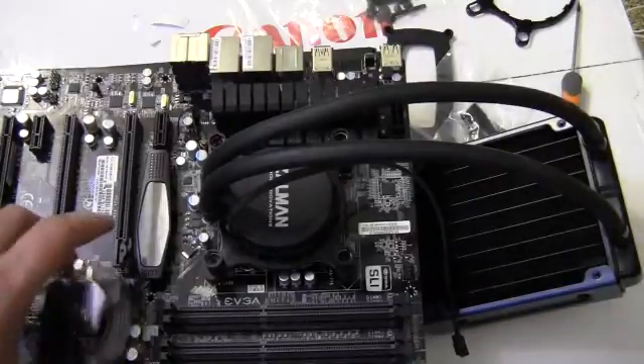So, I've got the pump and heat sink combo mounted to the board now.